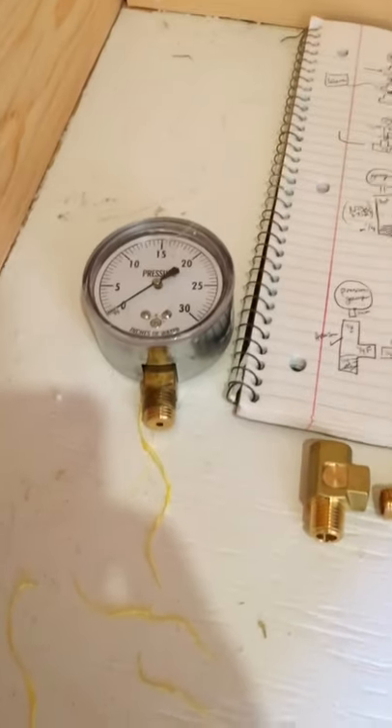Okay so got the pressure gauge off and cleaned up some of that tape off of there.